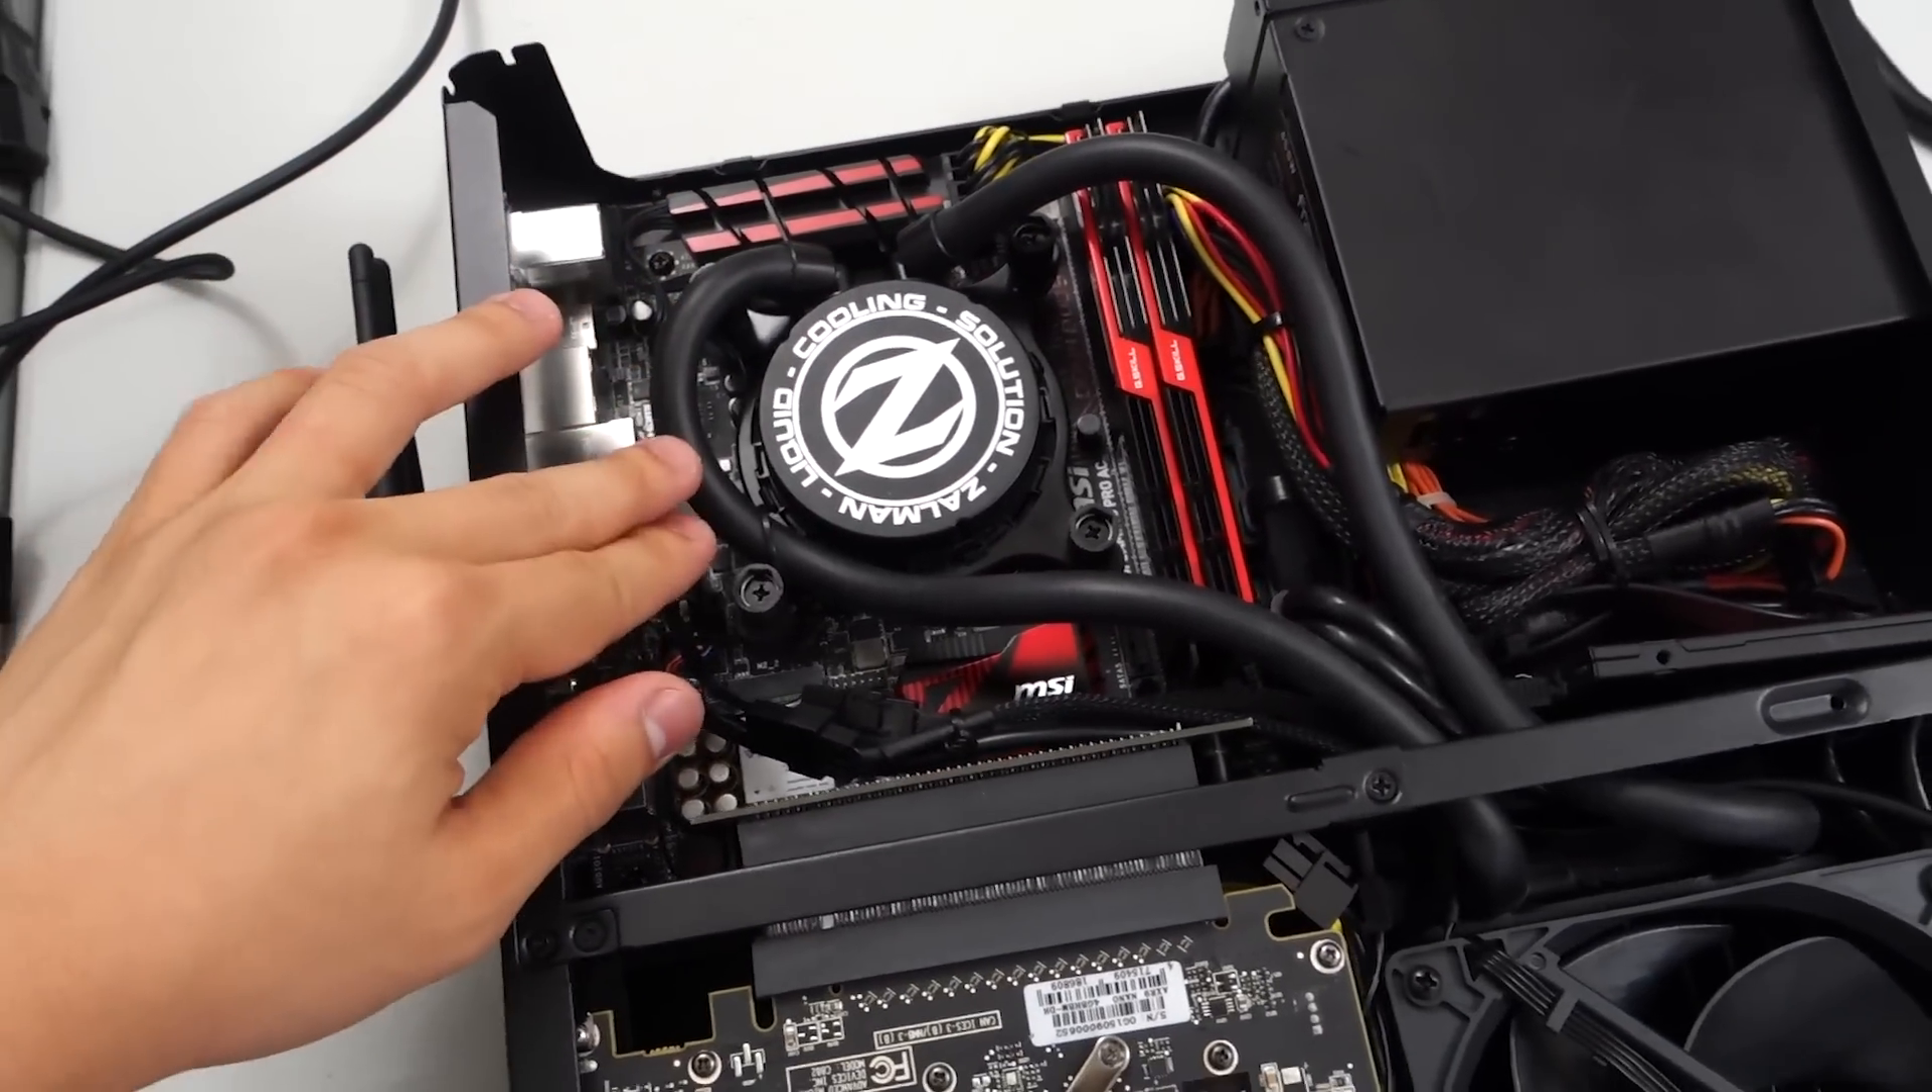So, yeah, I got the CPU block on there all right.